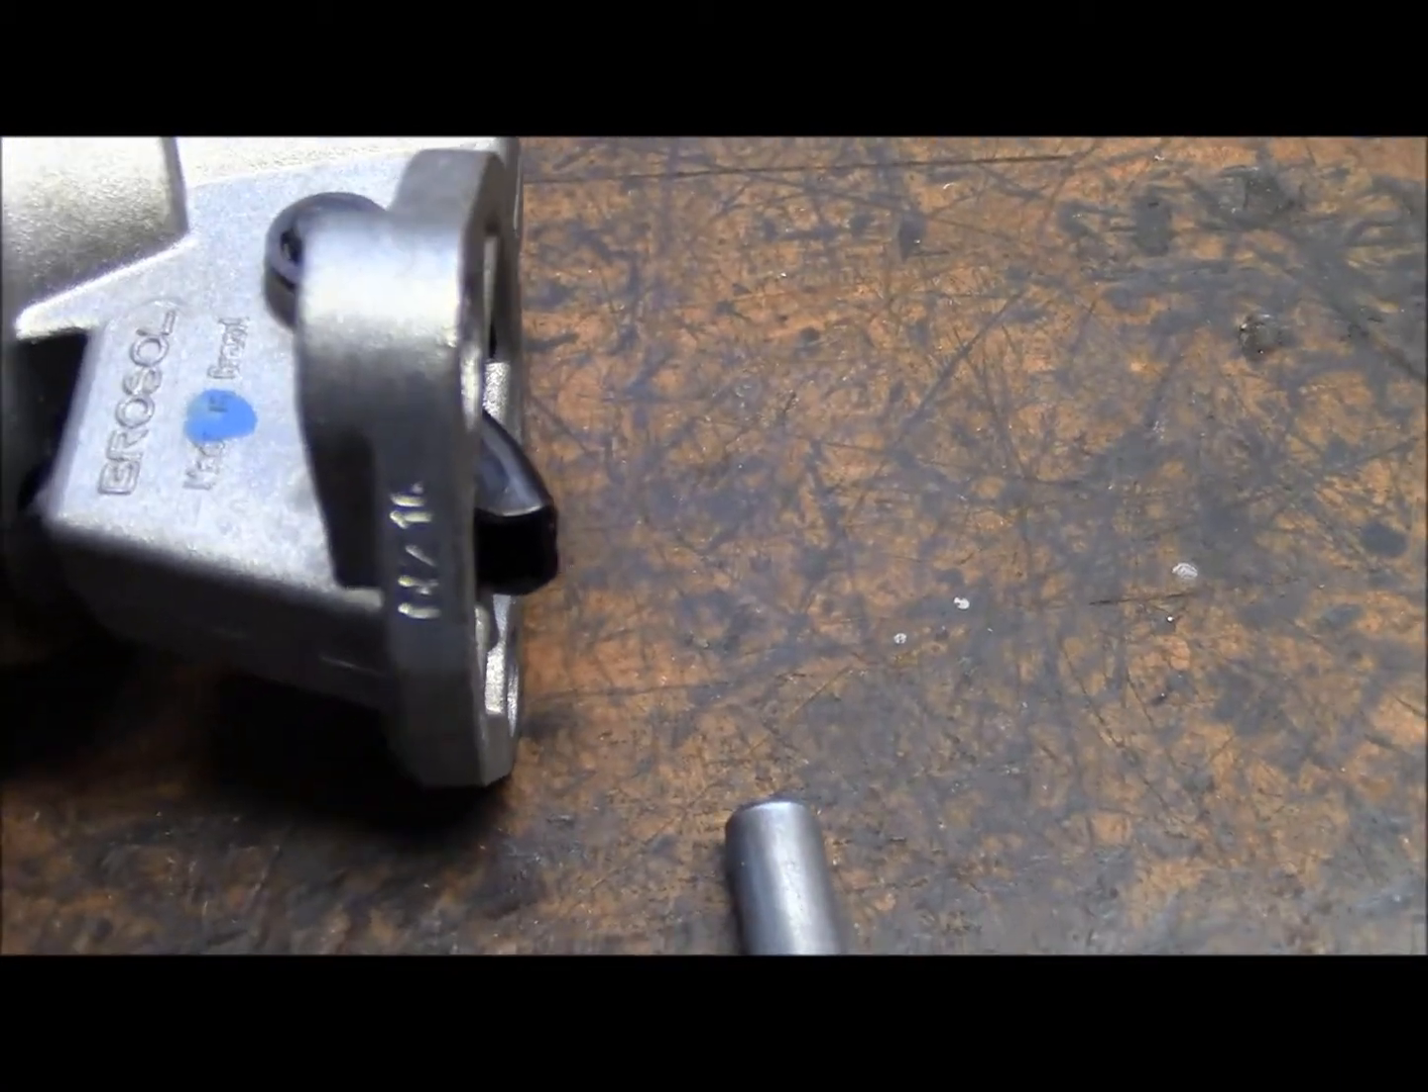There you can see the arm sticks out past the mounting surface on the alternator pump.